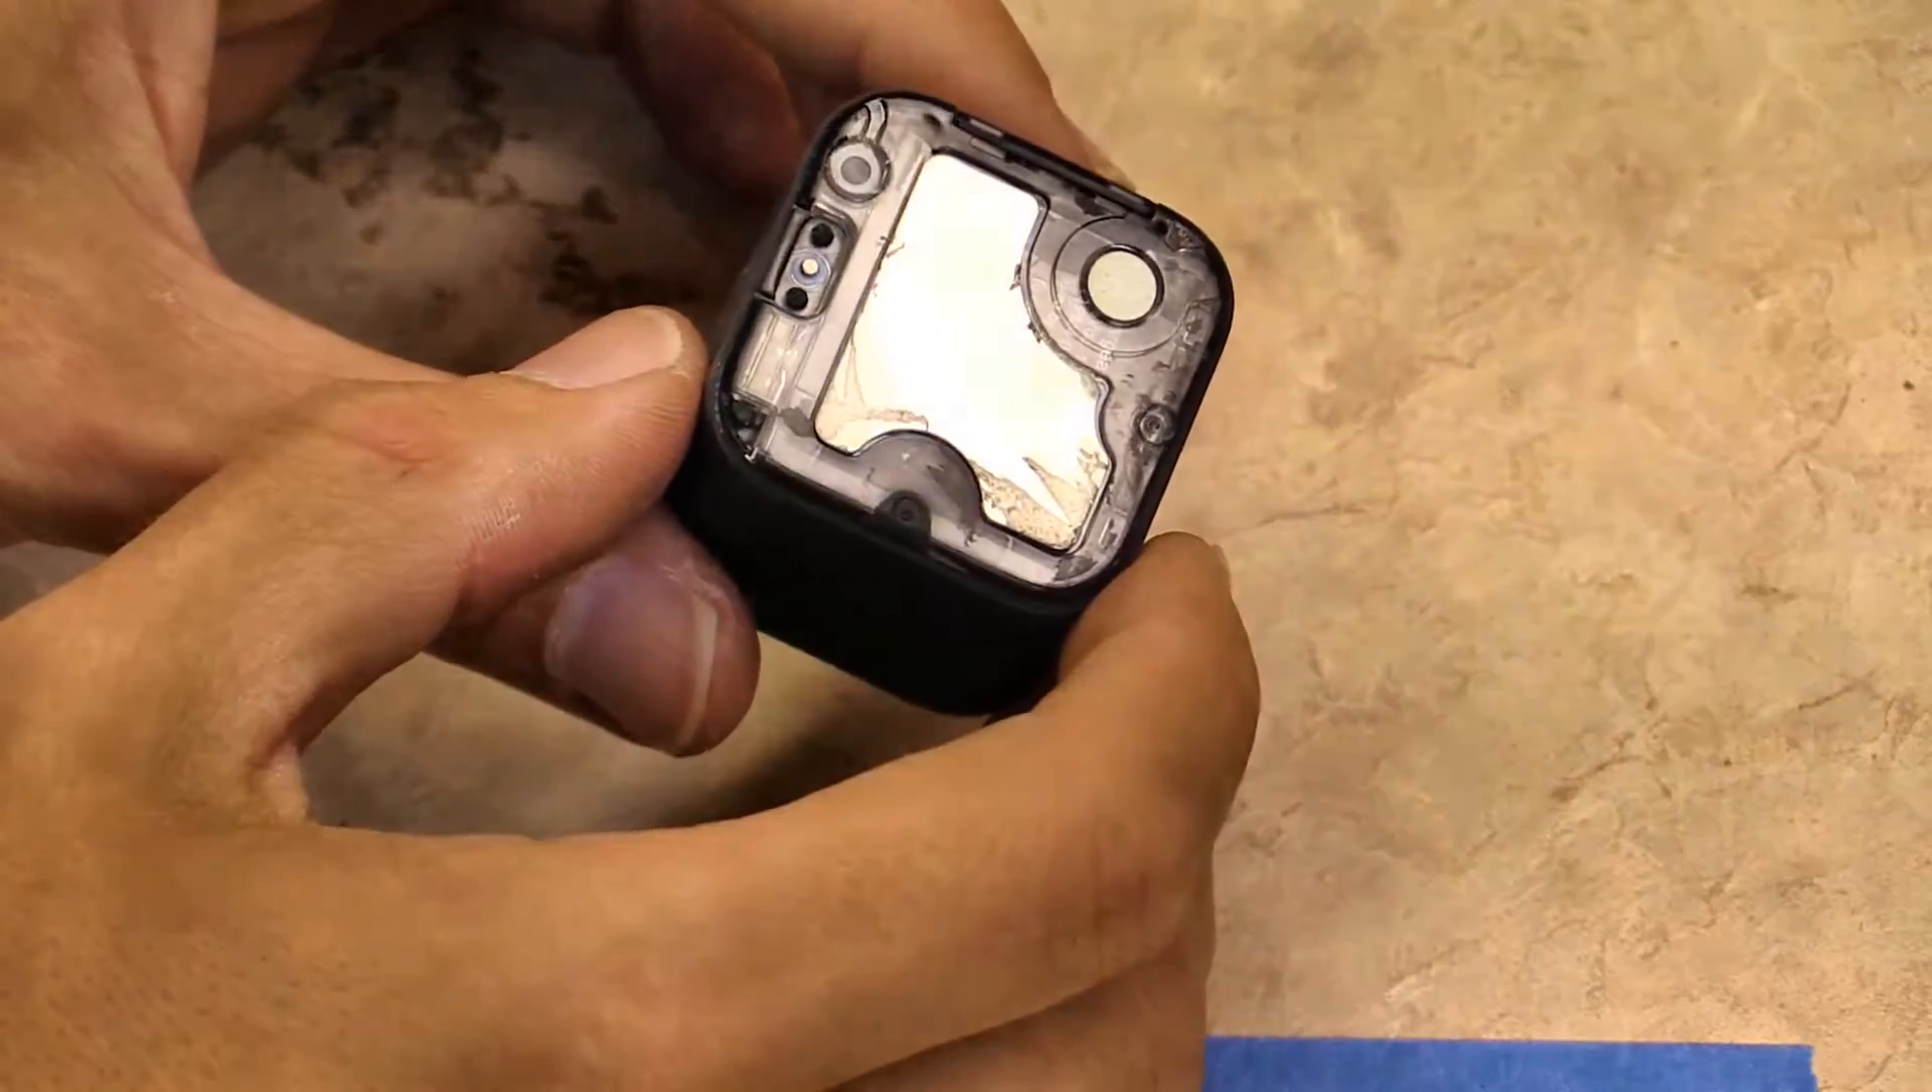Now this little guy is missing the back cover, so I guess maybe it popped off in the crash.